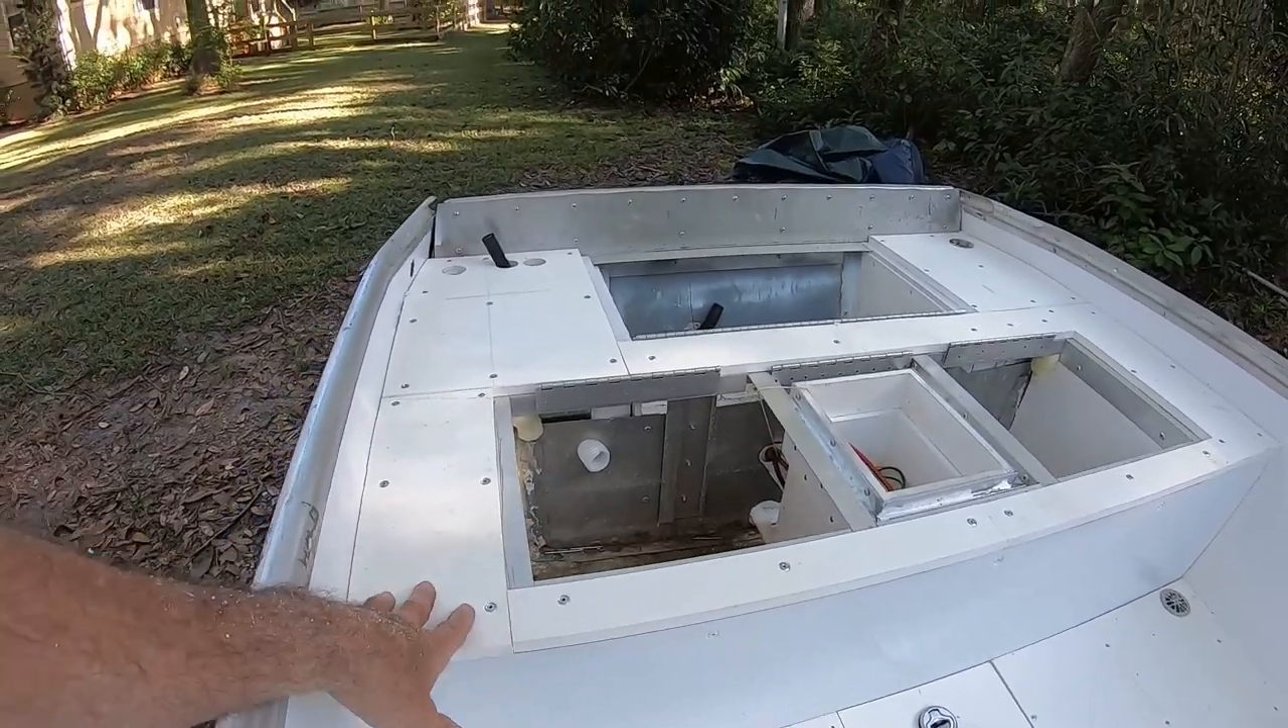I have all the decking down except for hatches, so the only thing left to do on this is hatches.